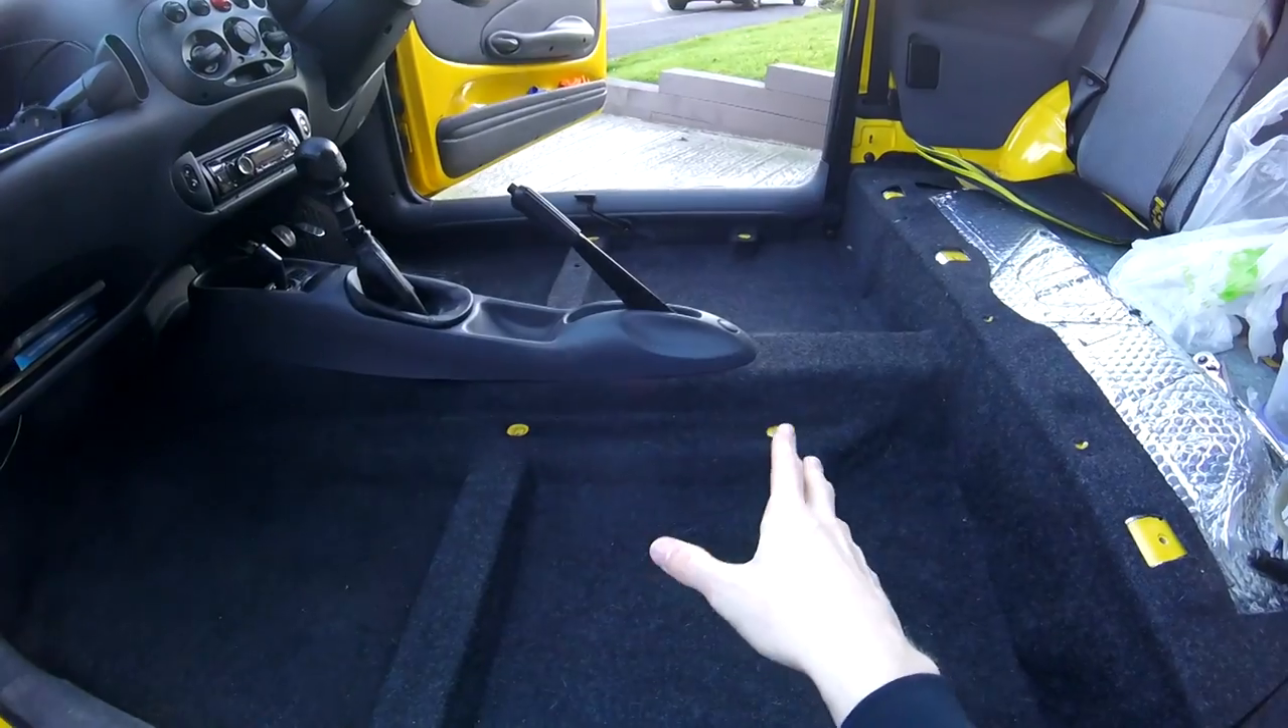And just like that, the seats are out, and it's another day.